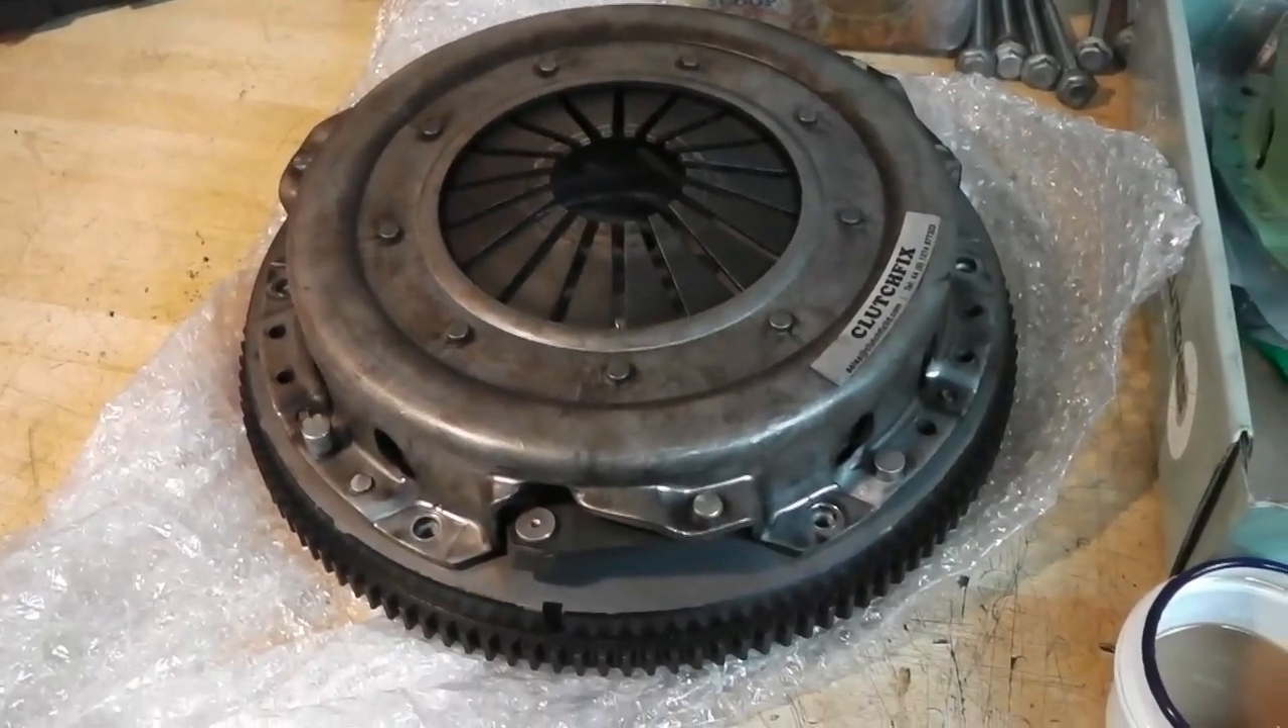Just trying the series 3 clutch on the 2 .5 flywheel it fits perfectly.